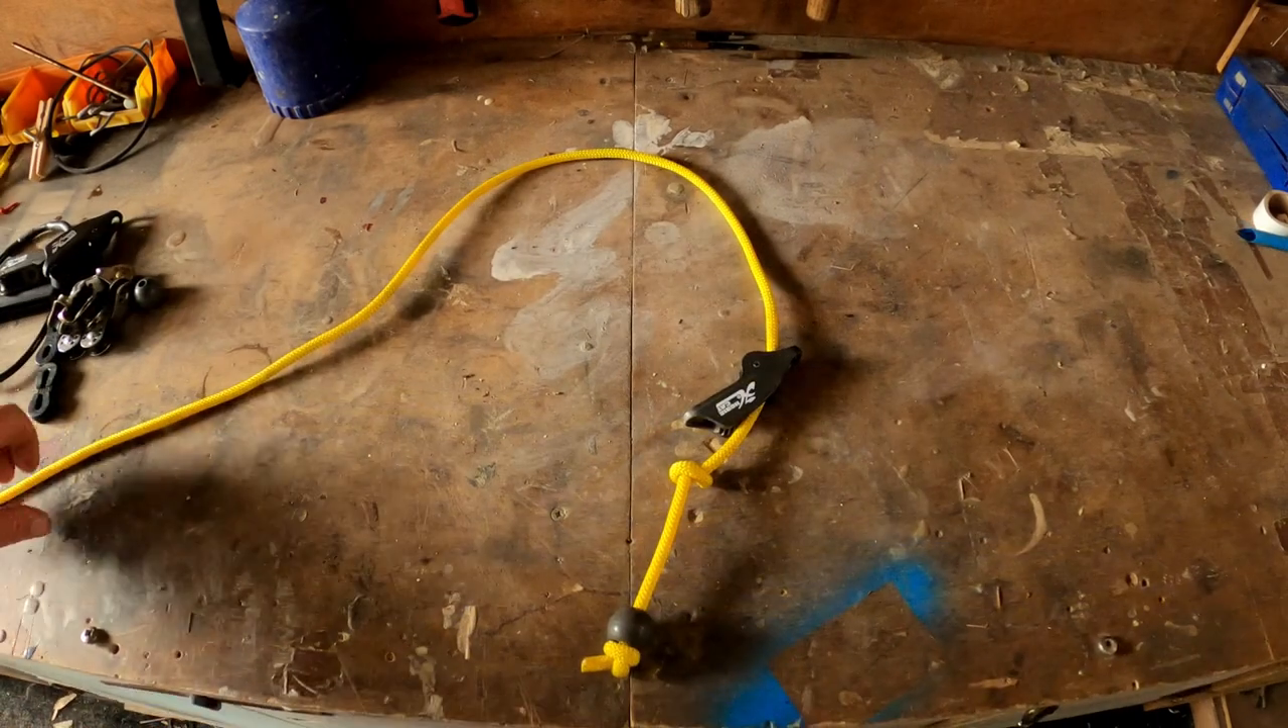The rope is going to go up through the cleat and we'll pull that through so we've gone through the cleat.